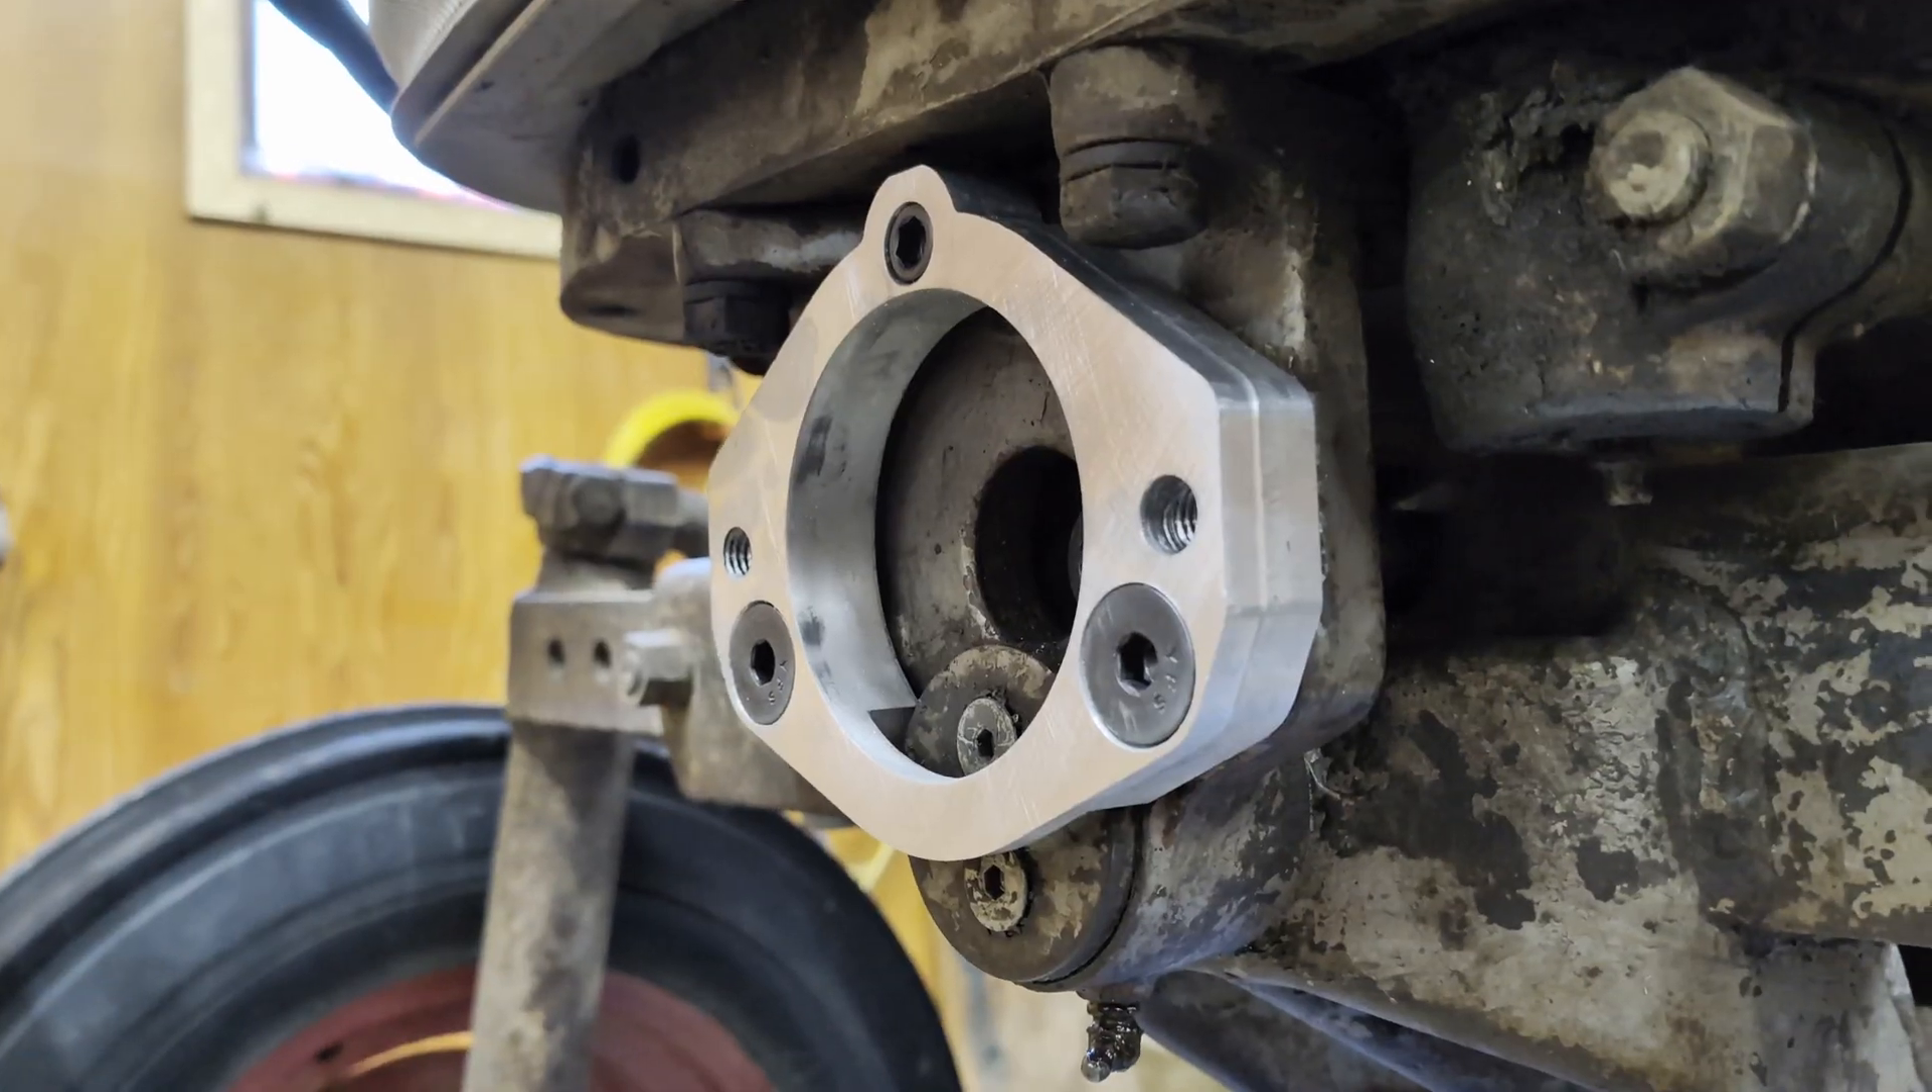So, there's the adapter mounted onto the tractor.